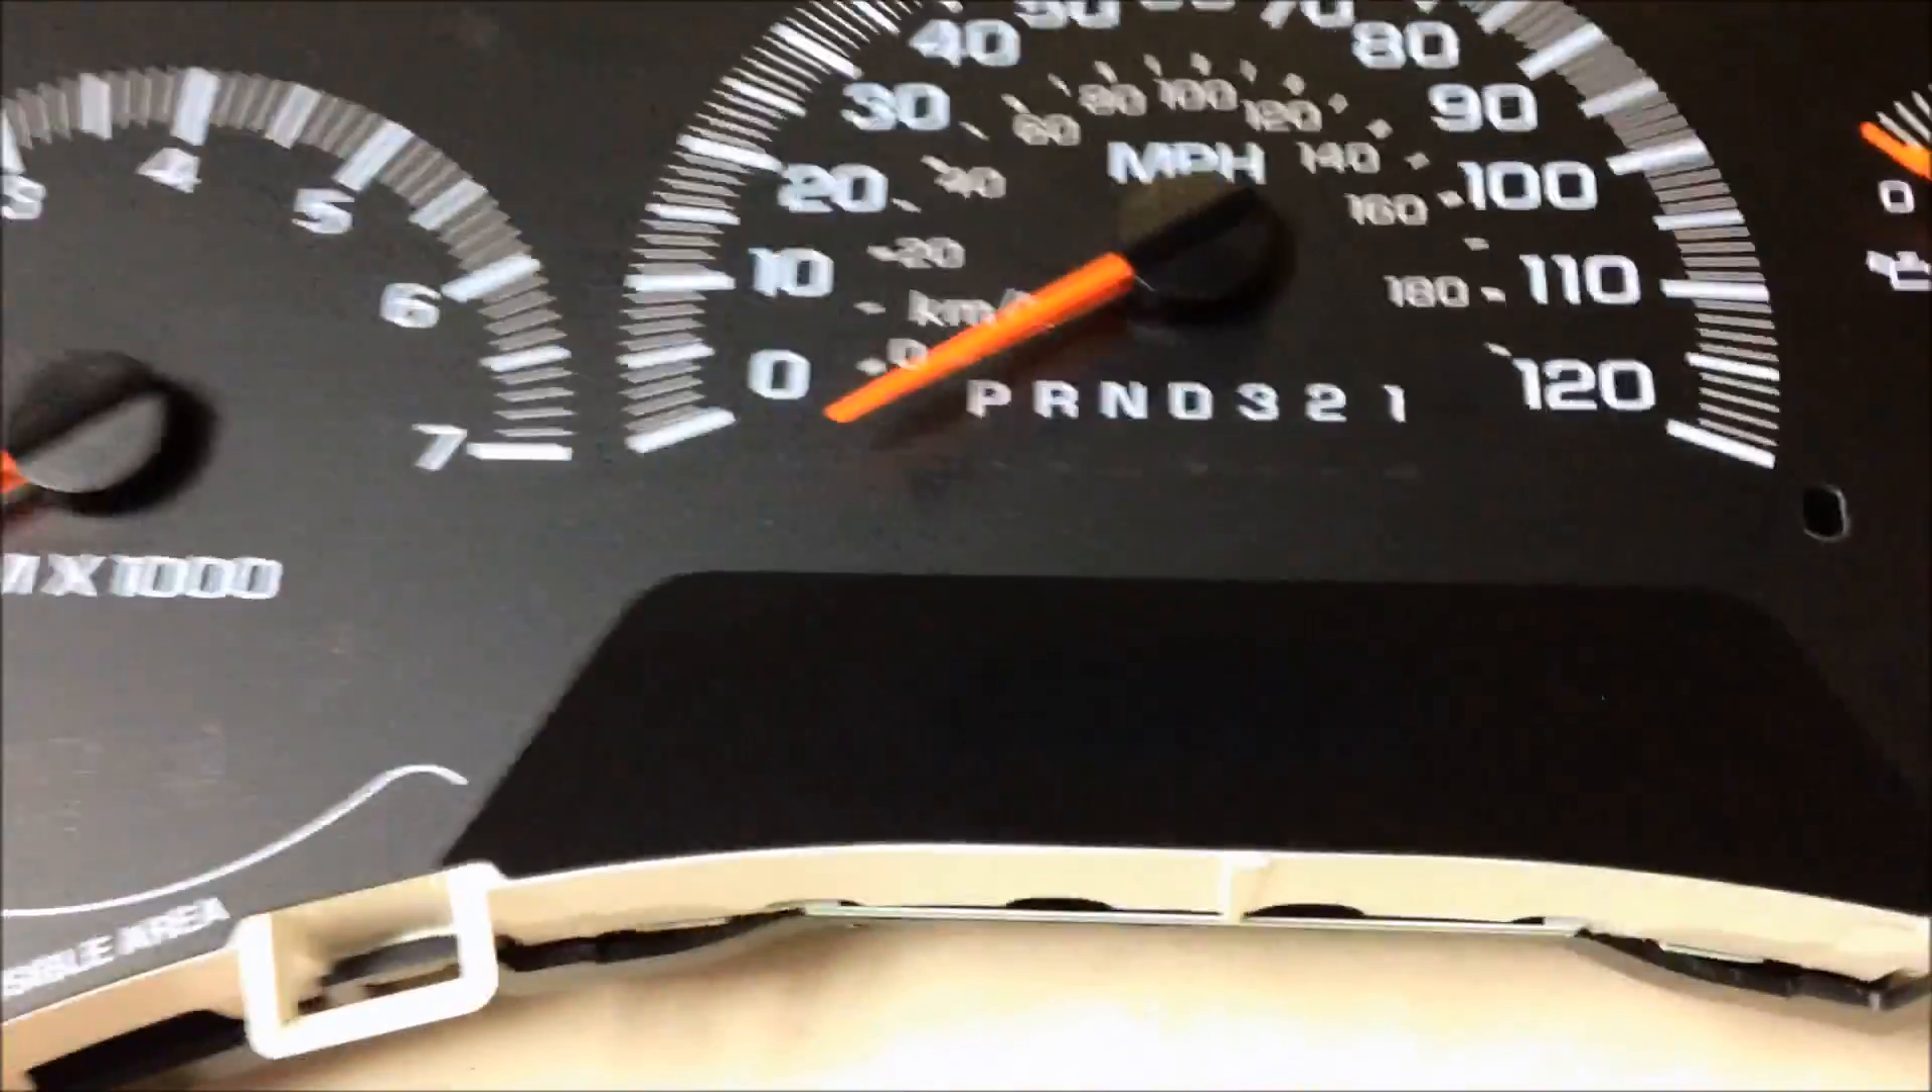Alright guys I finished putting the needles on and I carefully peeled the tape off.